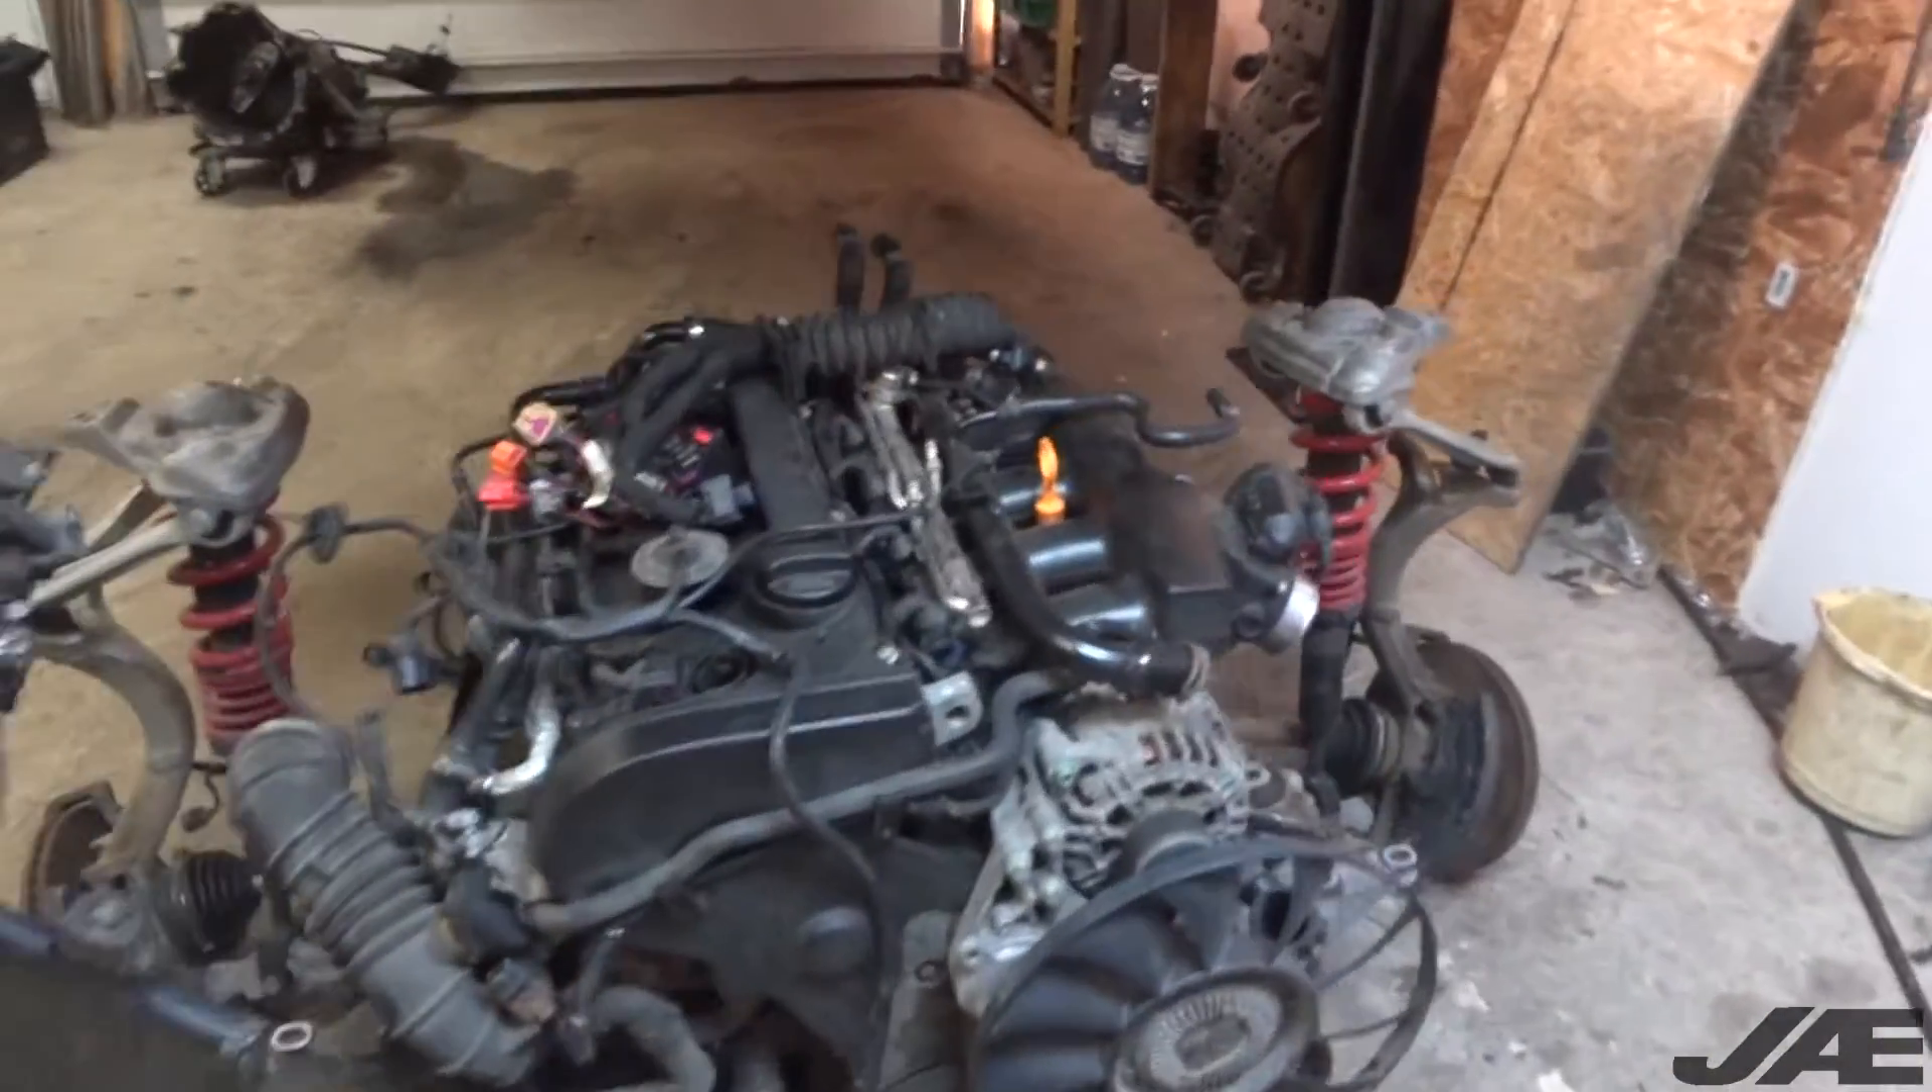So now I have the engine trans and the complete subframe on the ground.